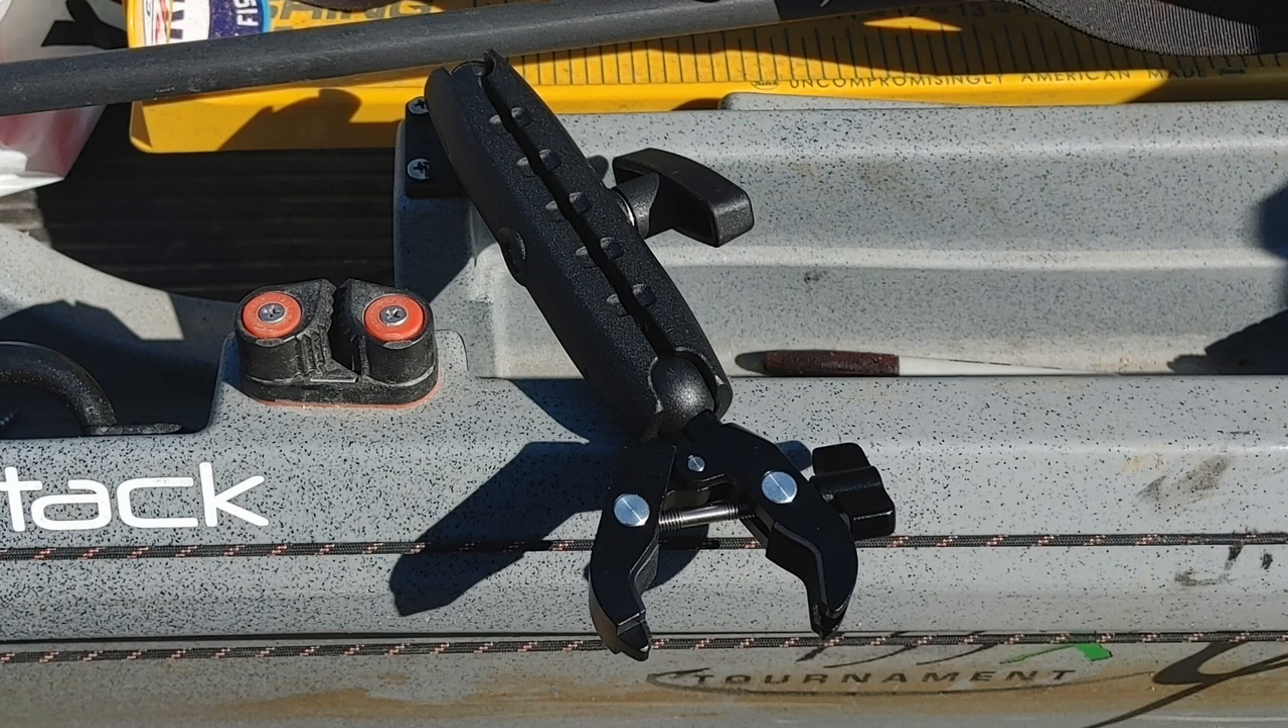Here the mounting arm, the connecting arm, is attached to the ball that I mounted to the kayak.